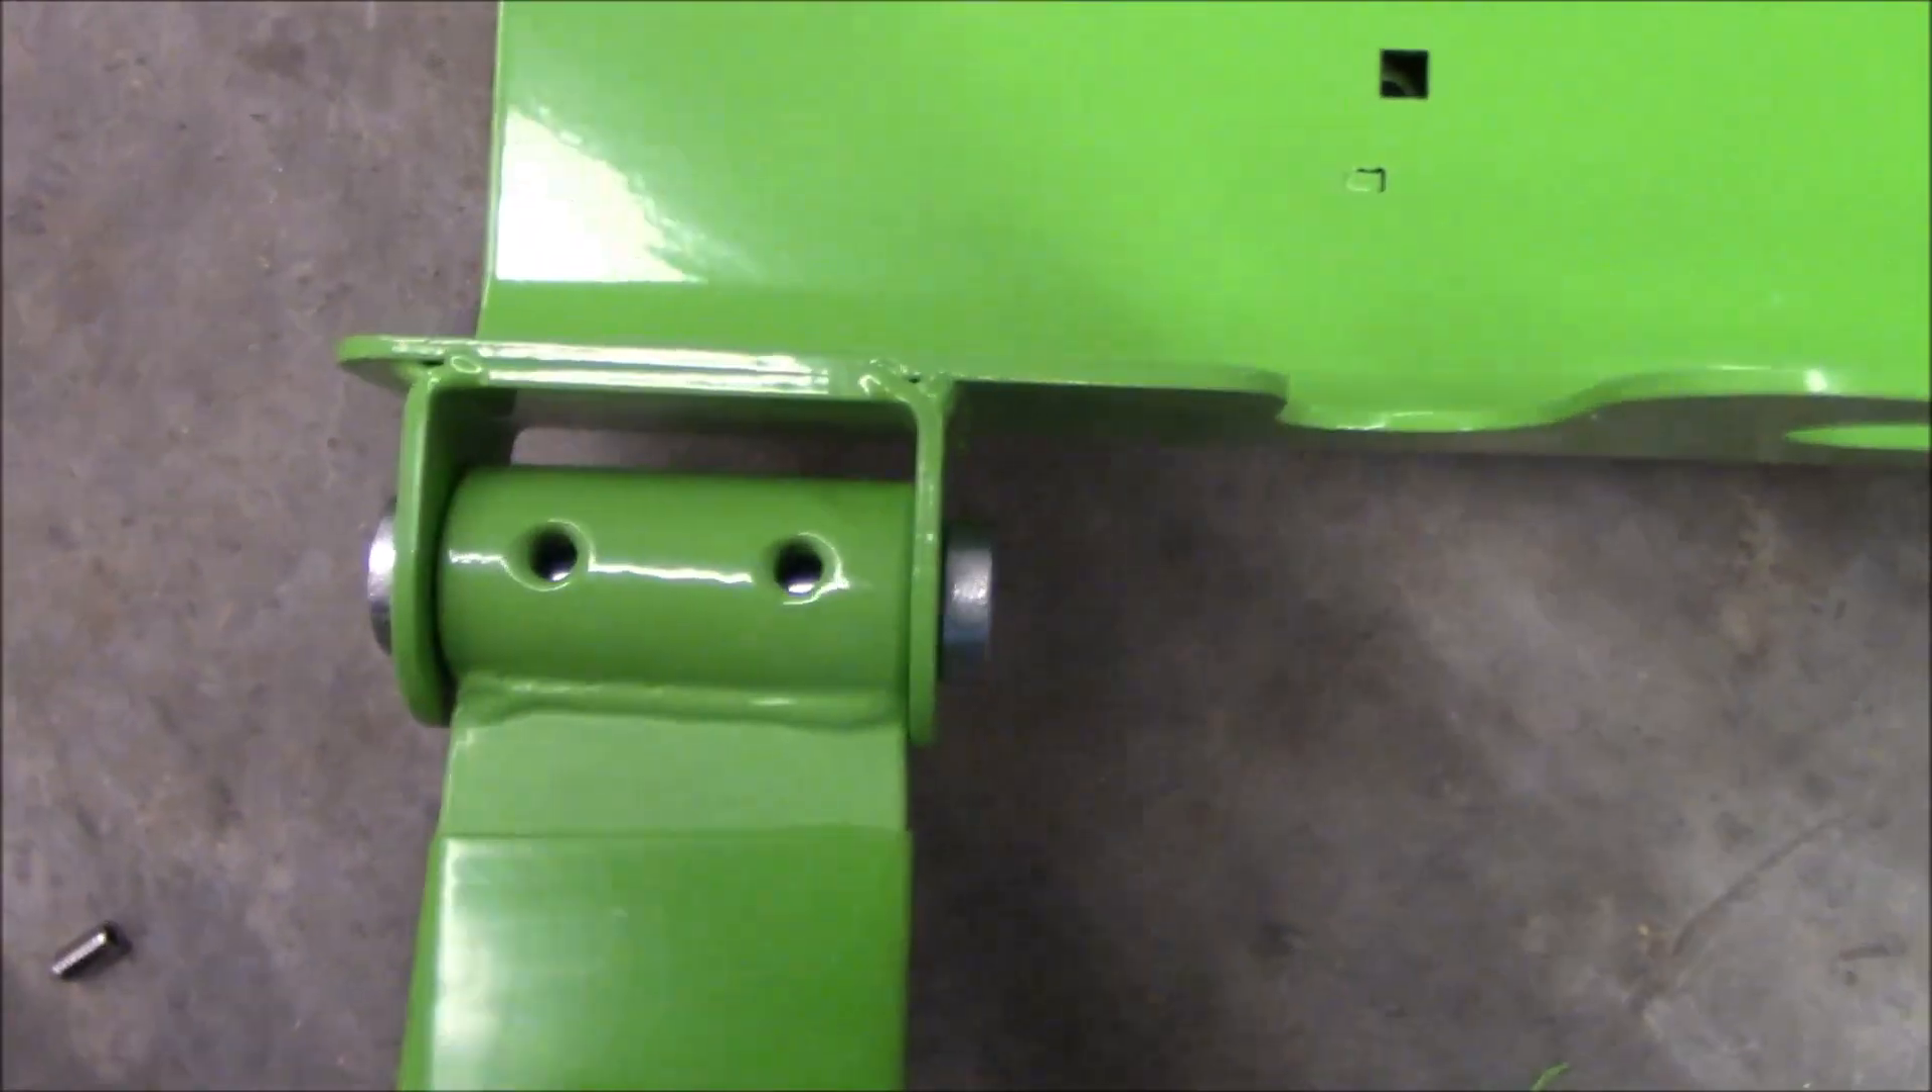Now it's it's in place as you can see and all I've got to do now is put my set screws back in here tighten them up and it's done.